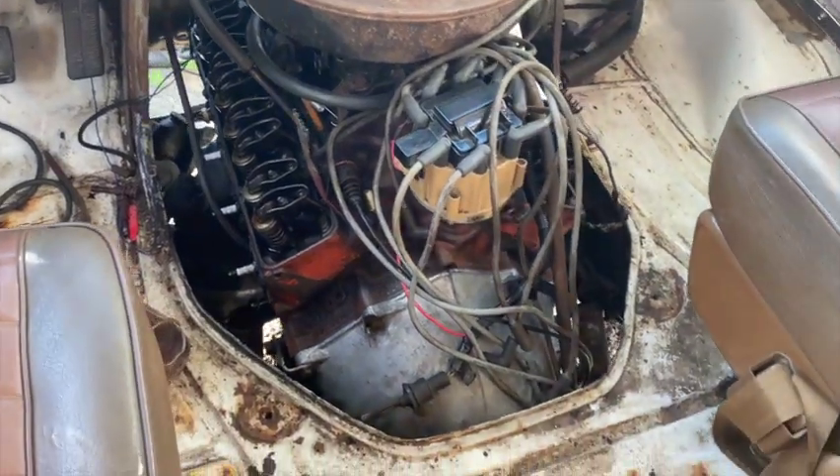So I just have the valve covers off.